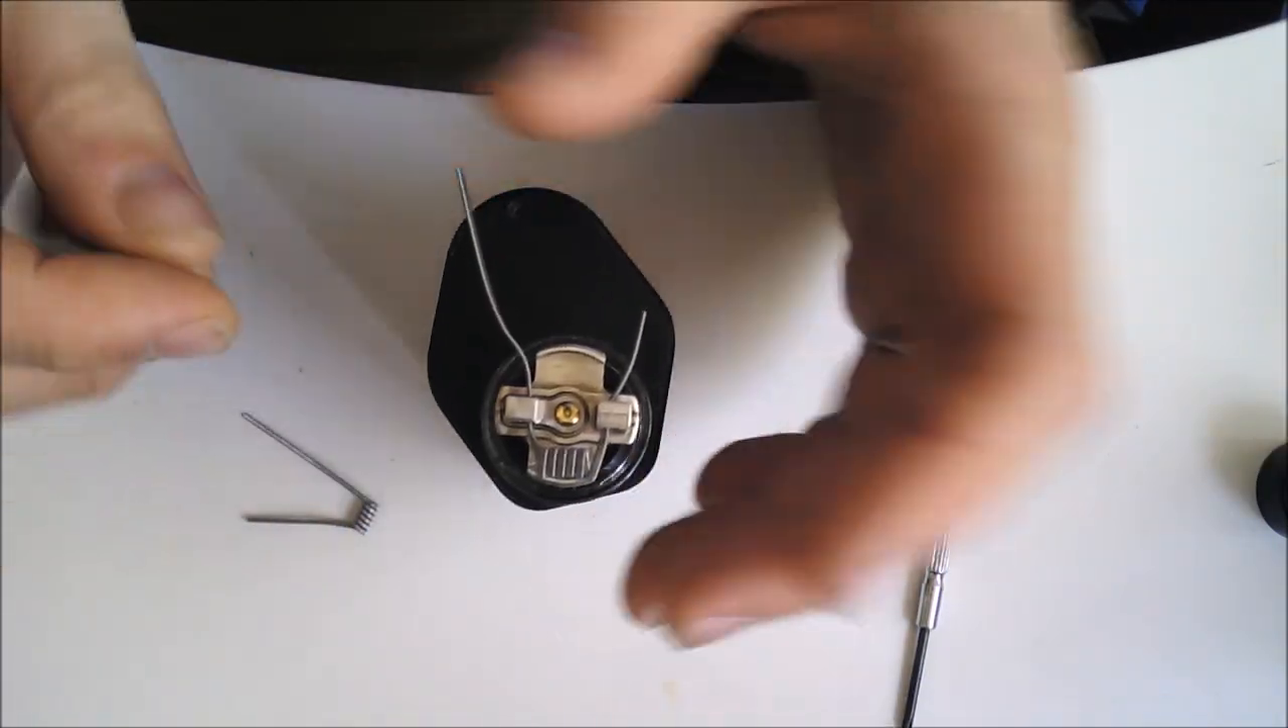So there's our installed coil that's what it should look like.